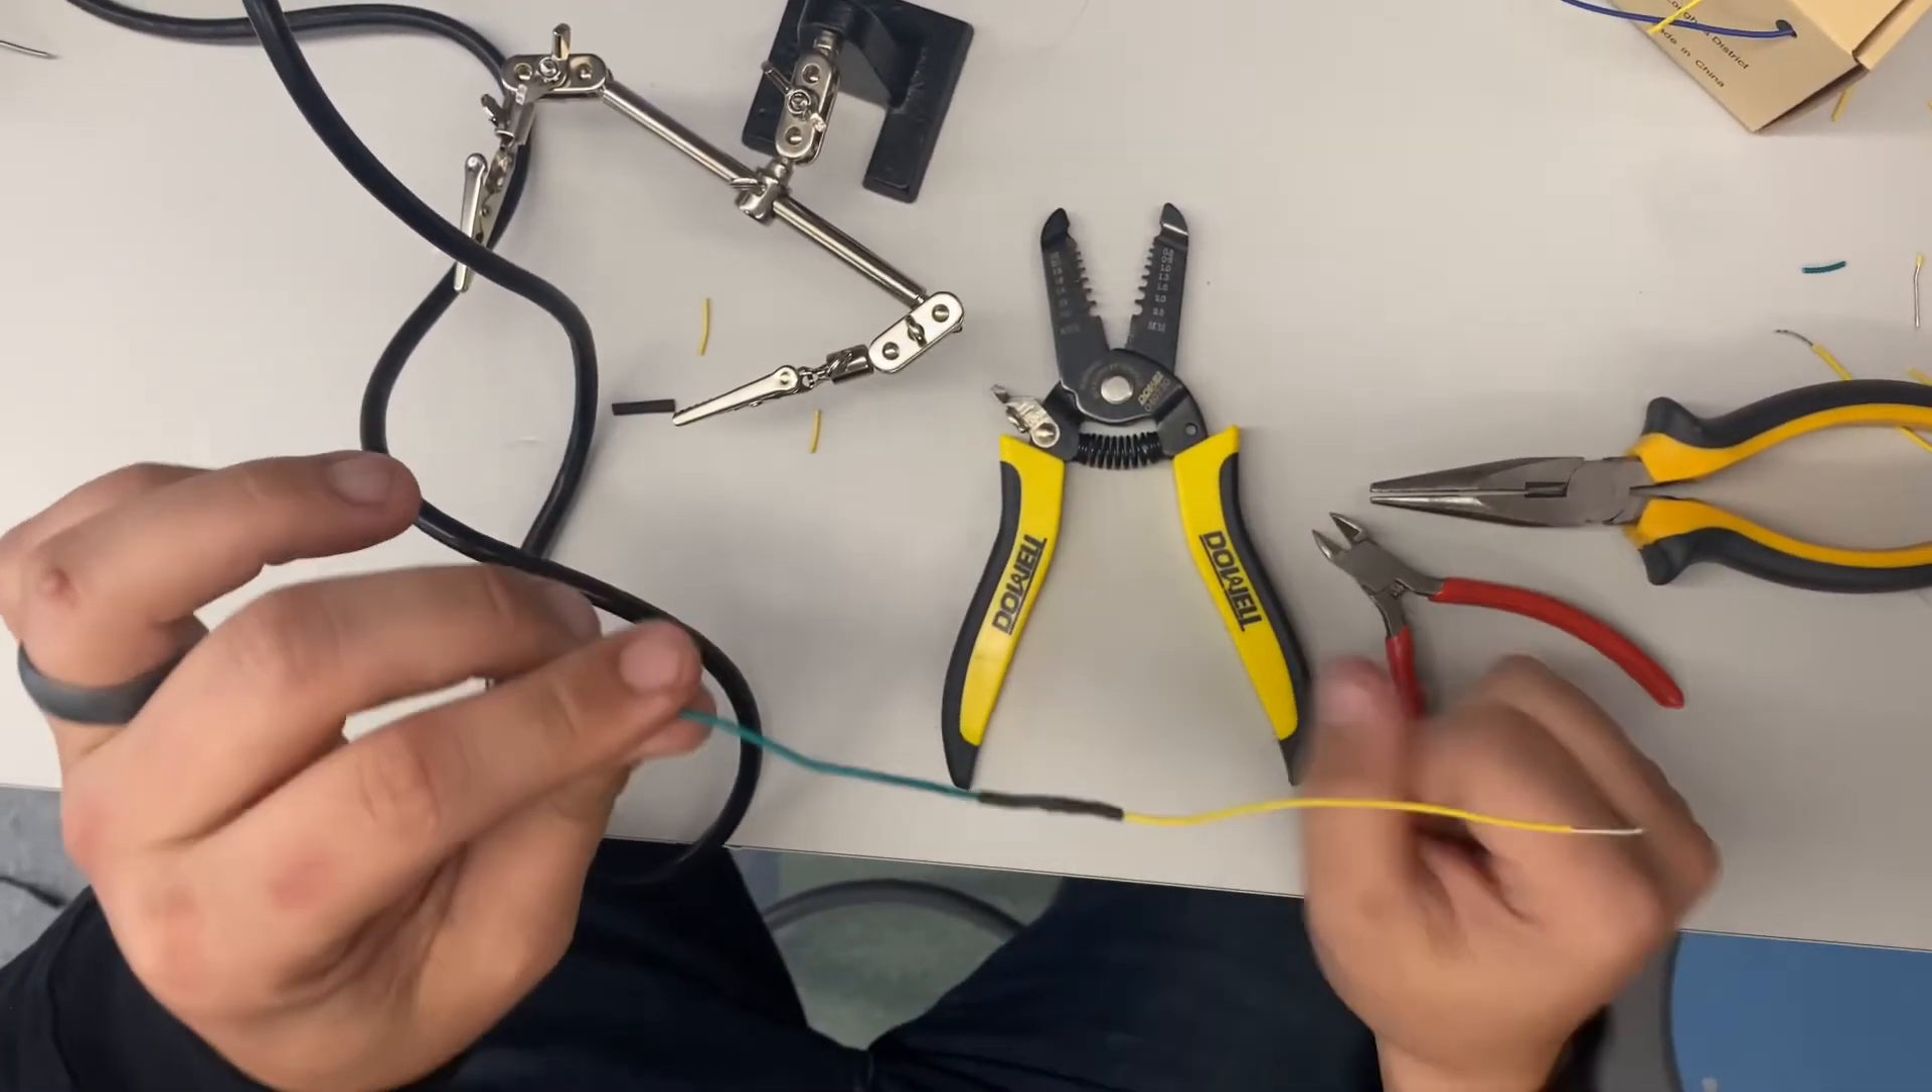Now we have our solid gauge wire to our braided wire here and it's all connected and protected with a little bit of shrink tubing here.